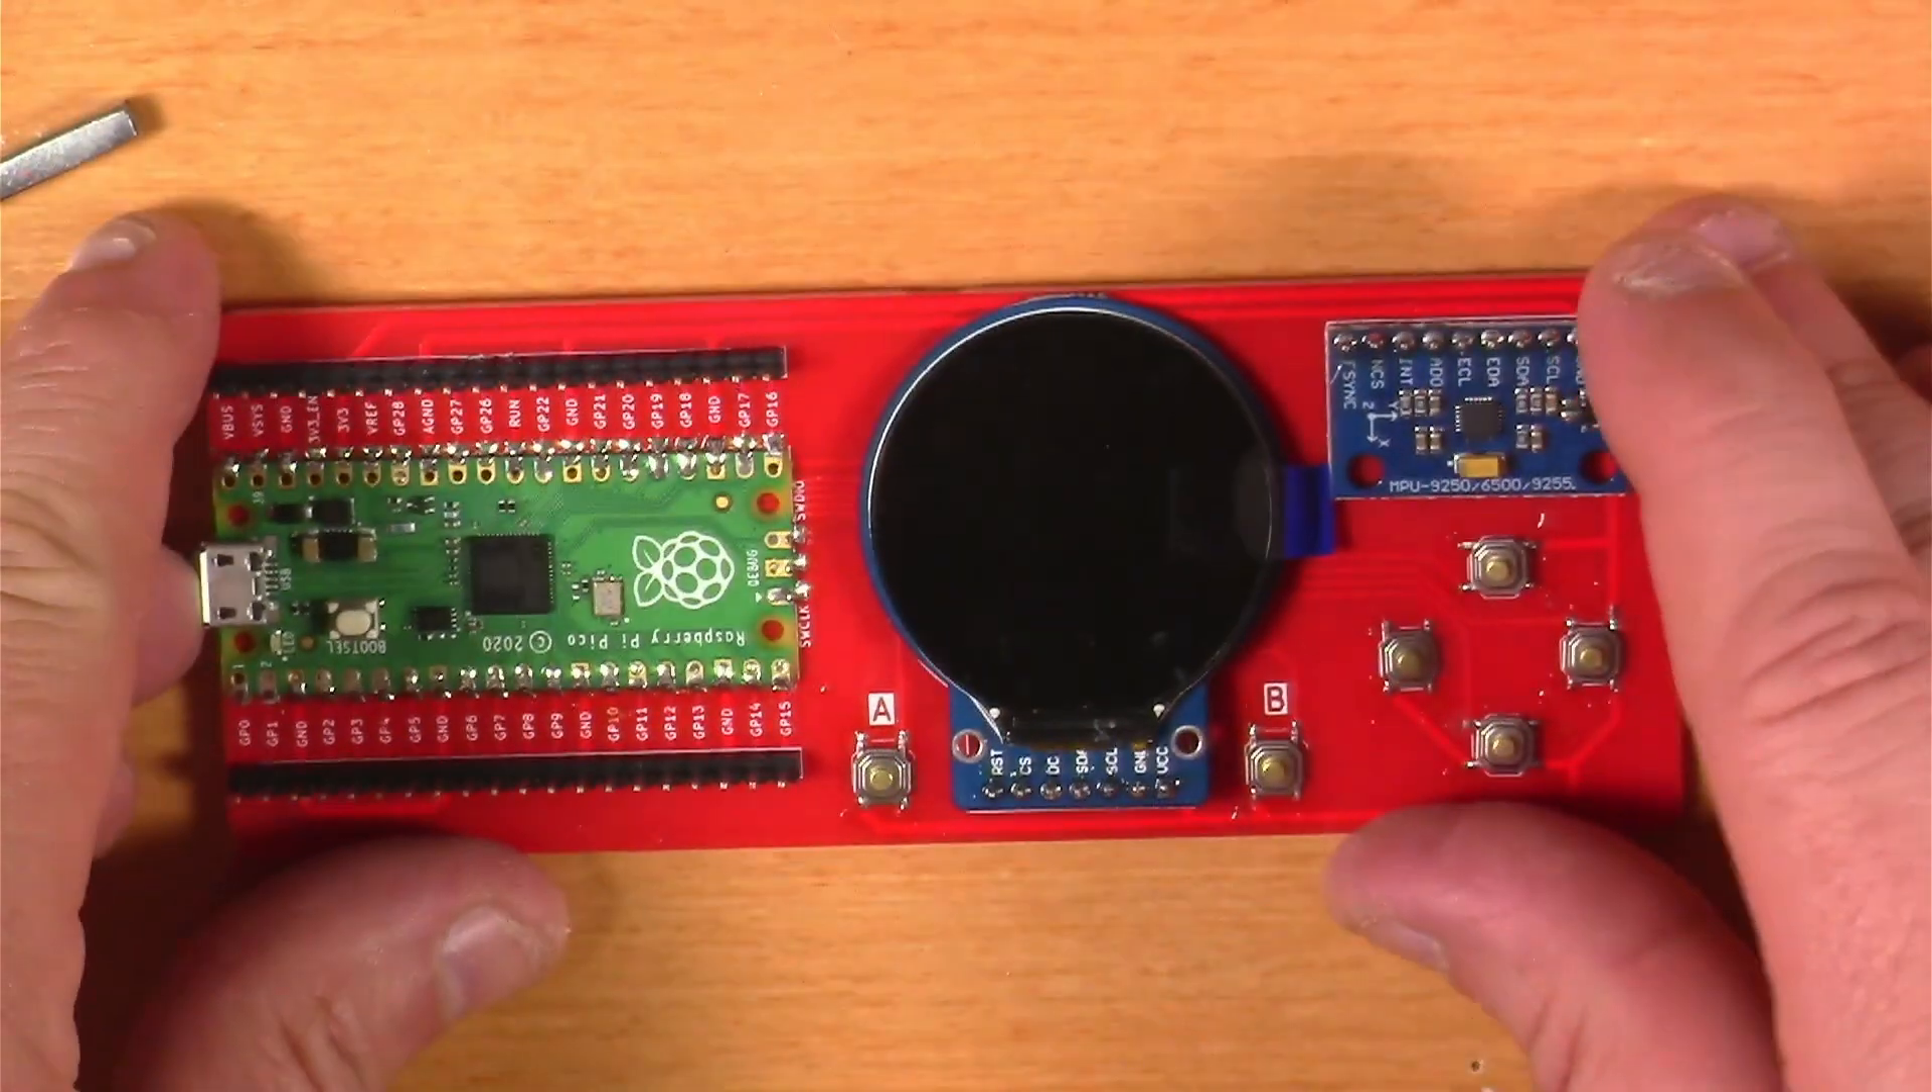And with that, the Centurion PCB assembly was complete.